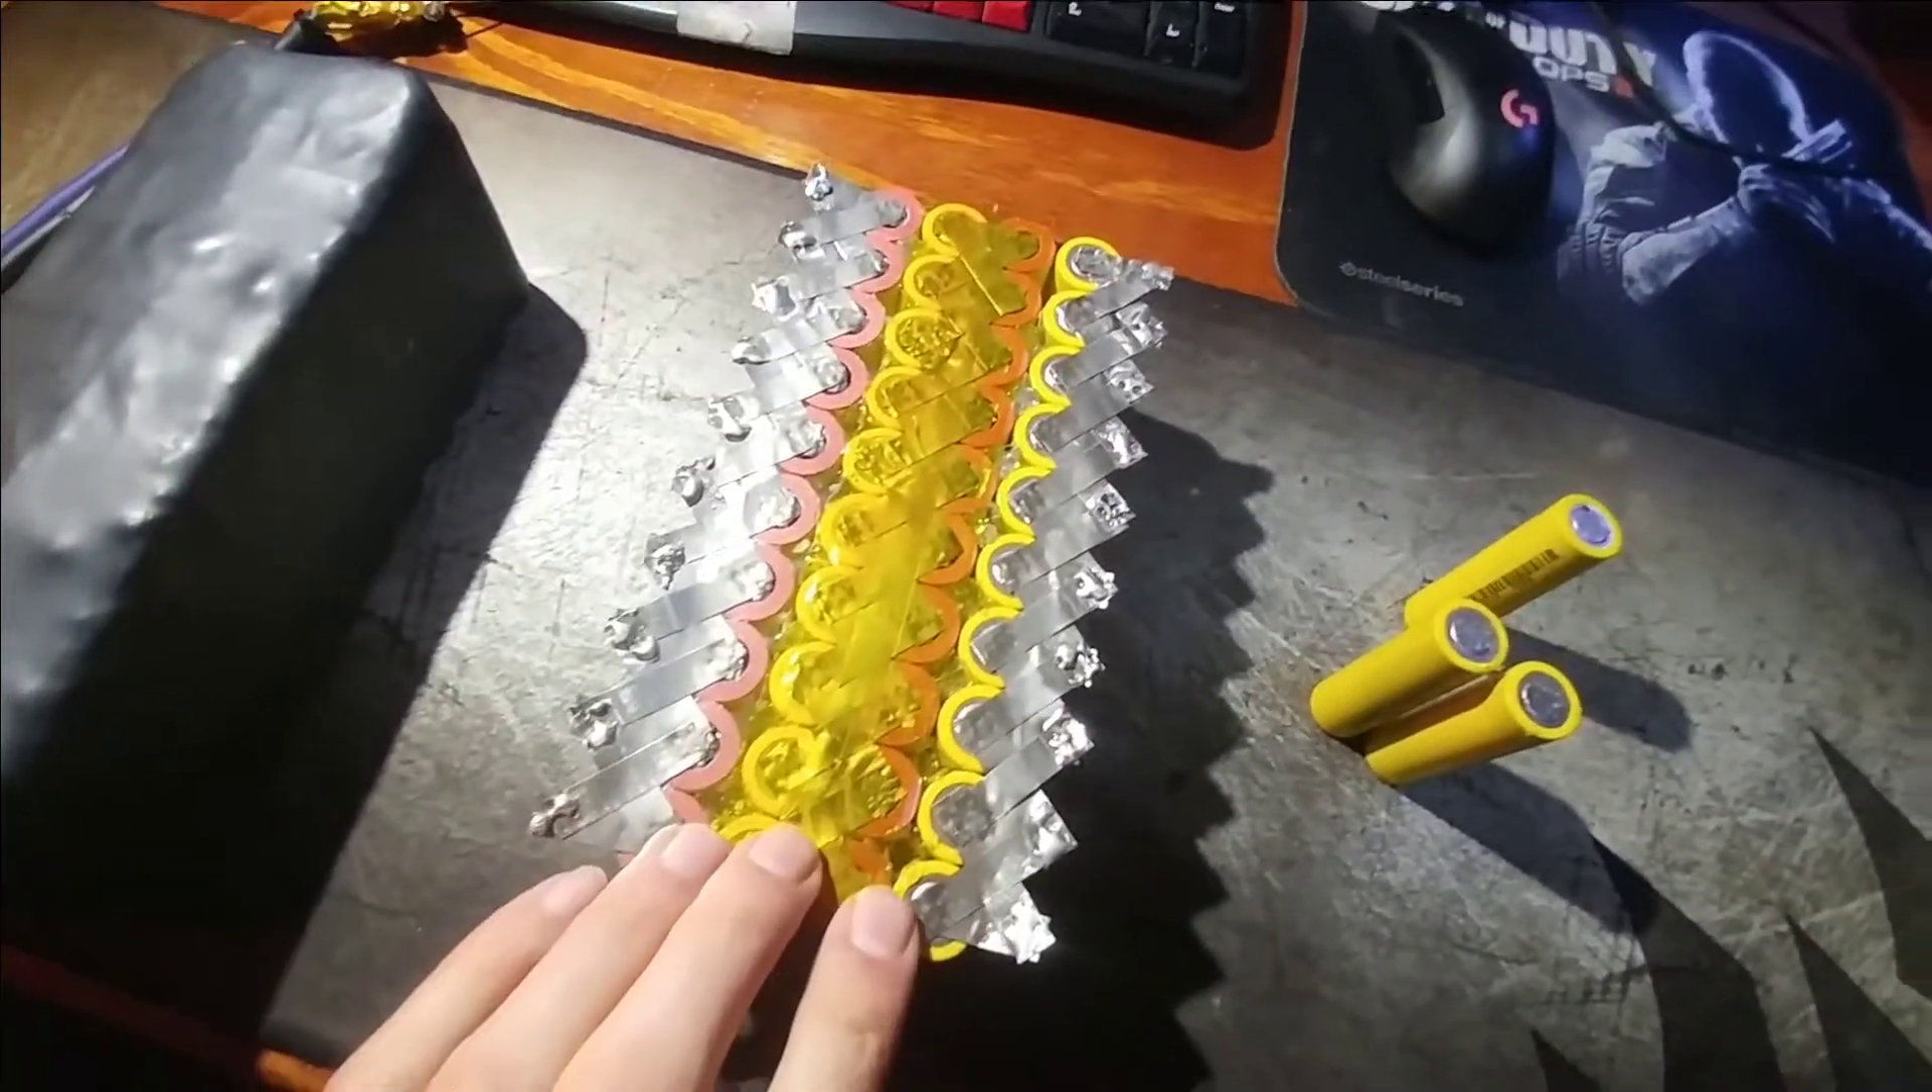Alright guys, I just finished spot welding this pack.